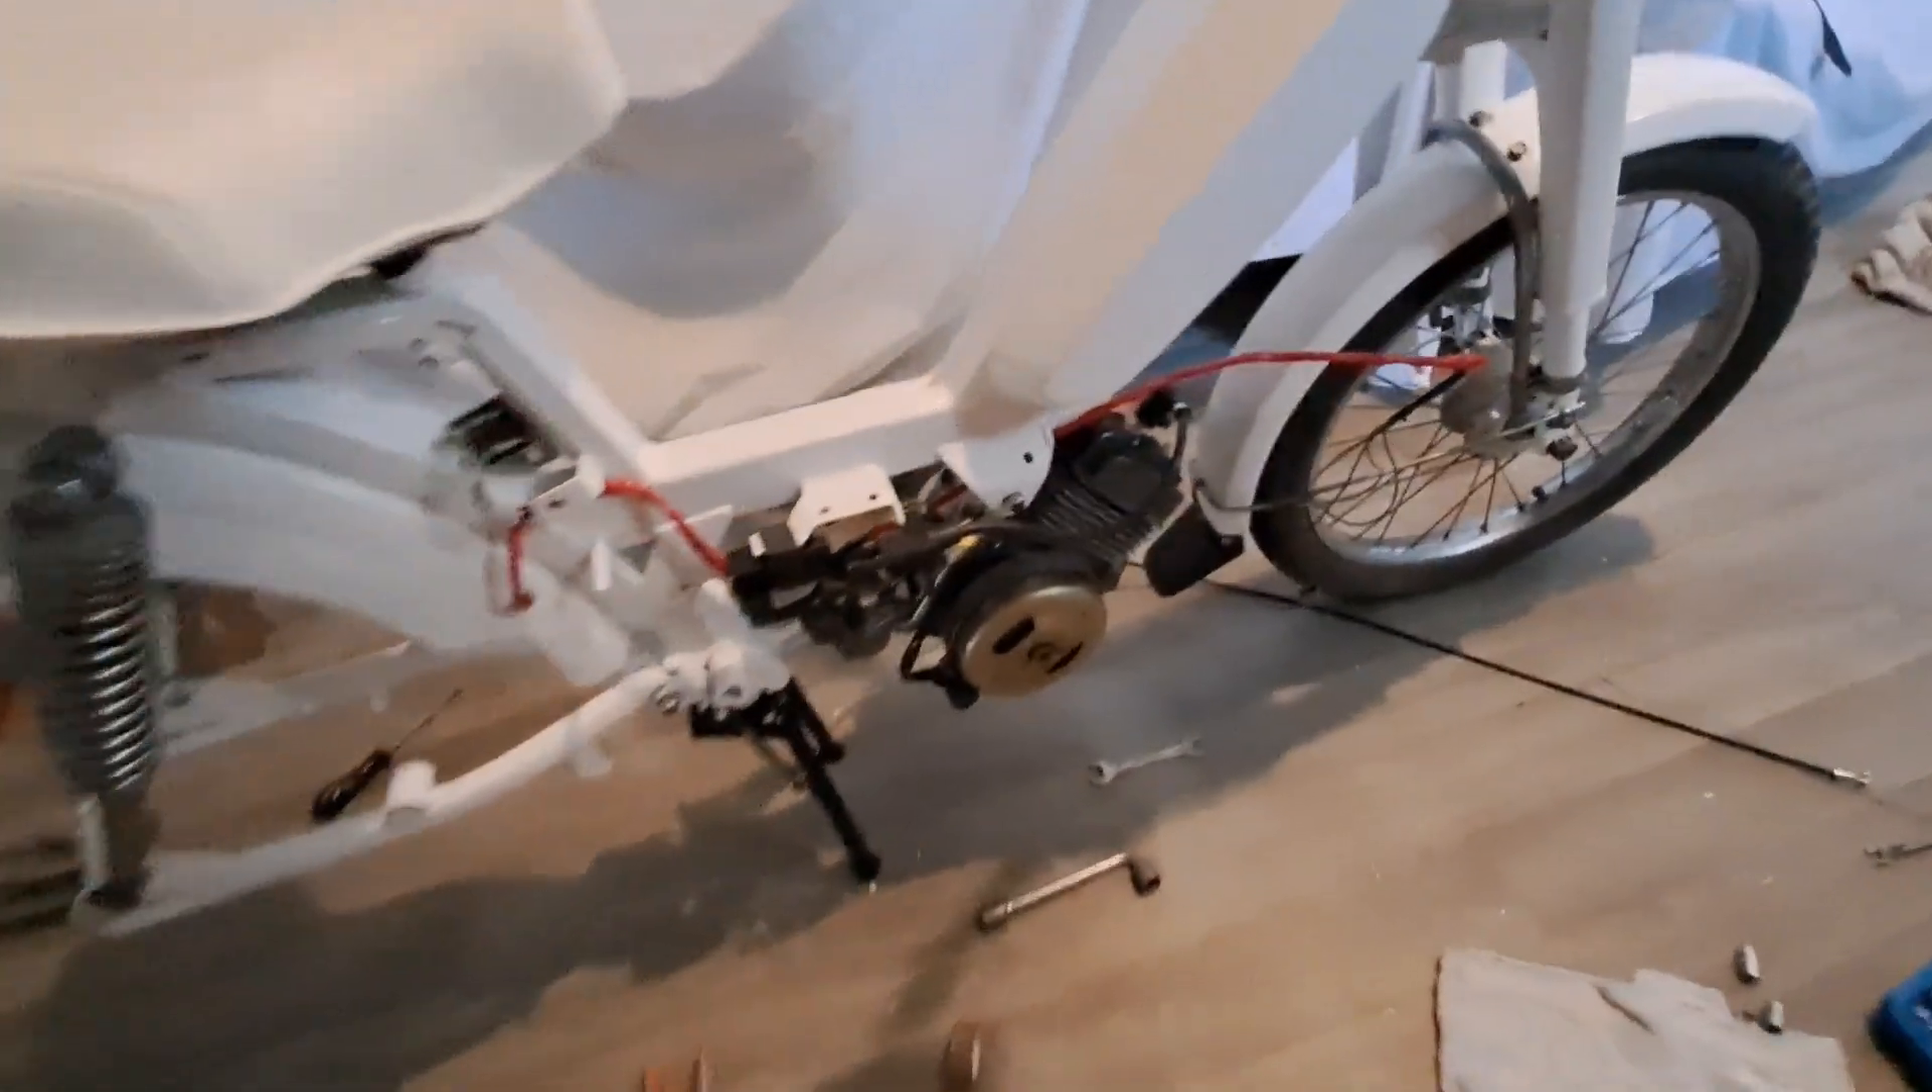Bon voilà le moteur est installé ouais gros le moteur est installé.